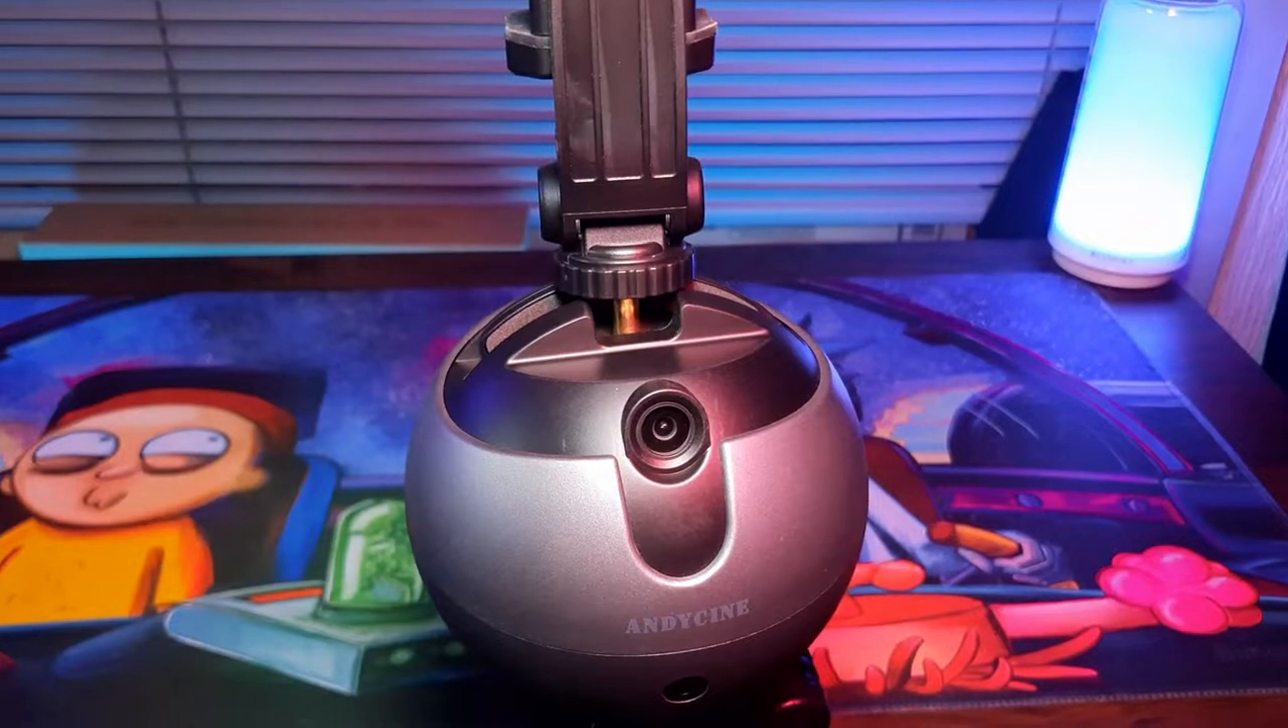The way the holder docks onto the thread because of its shape it doesn't sit flush or tidy.